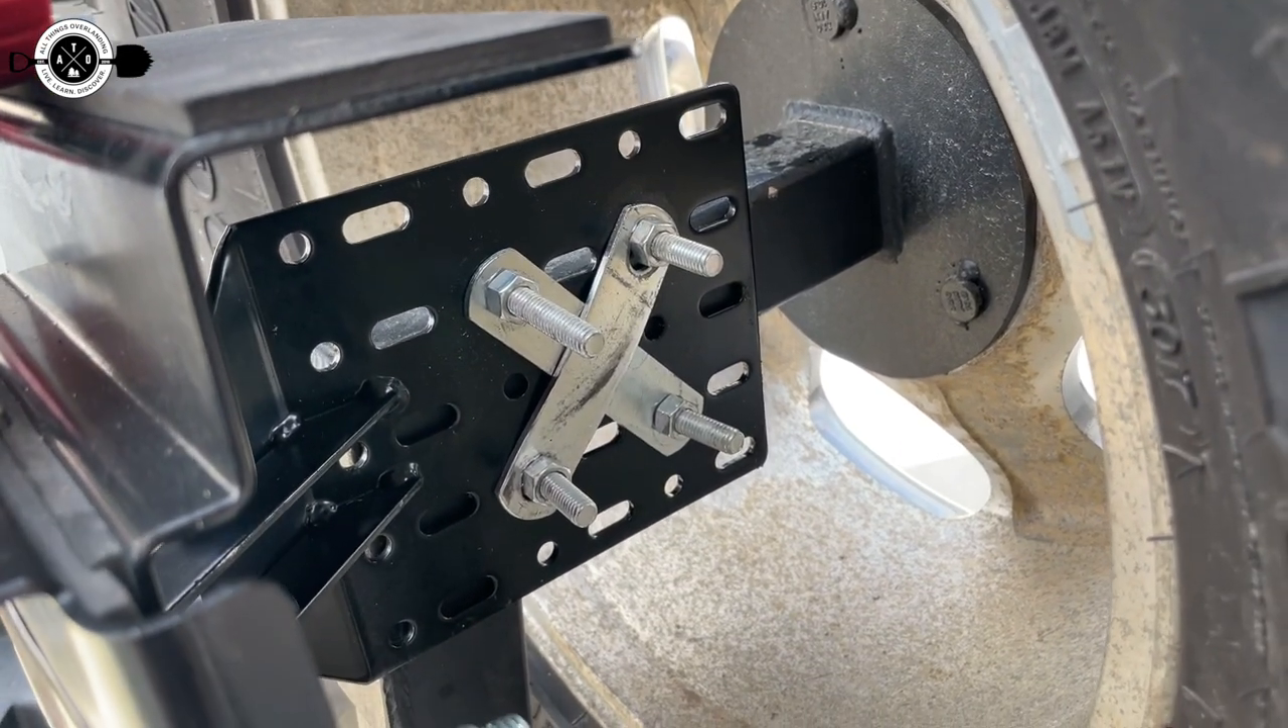I turned the mount sideways and mounted it to the side of the spare tire carrier.